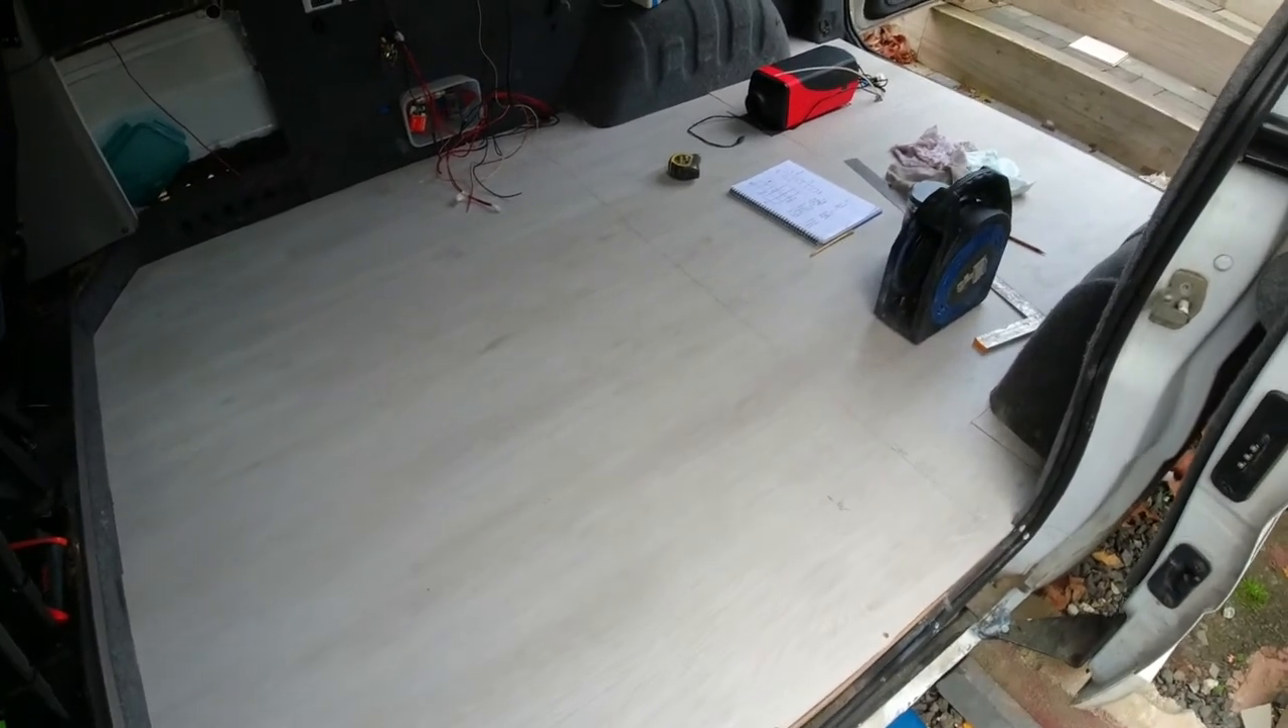So as you can see now I have completed the floor now and that was all yesterday's work.